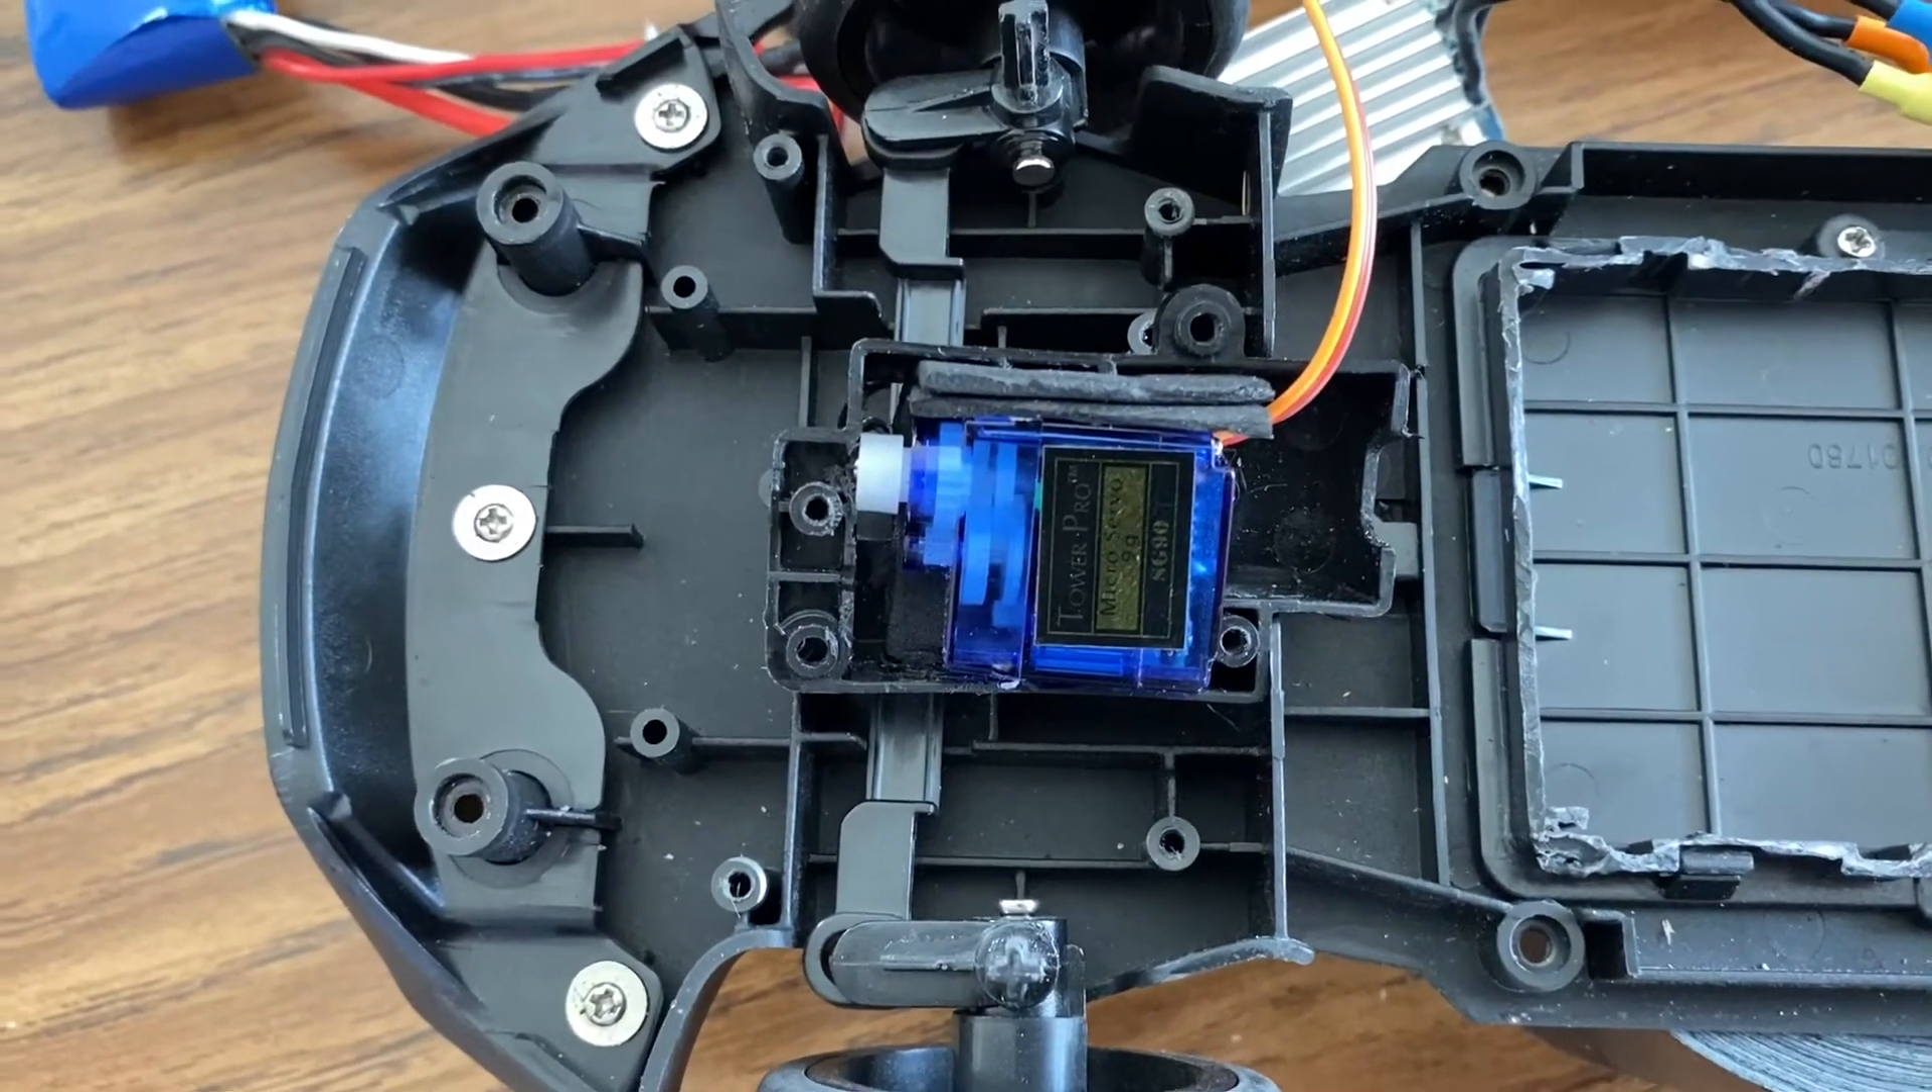All right, I've got the servo back in the little servo box.